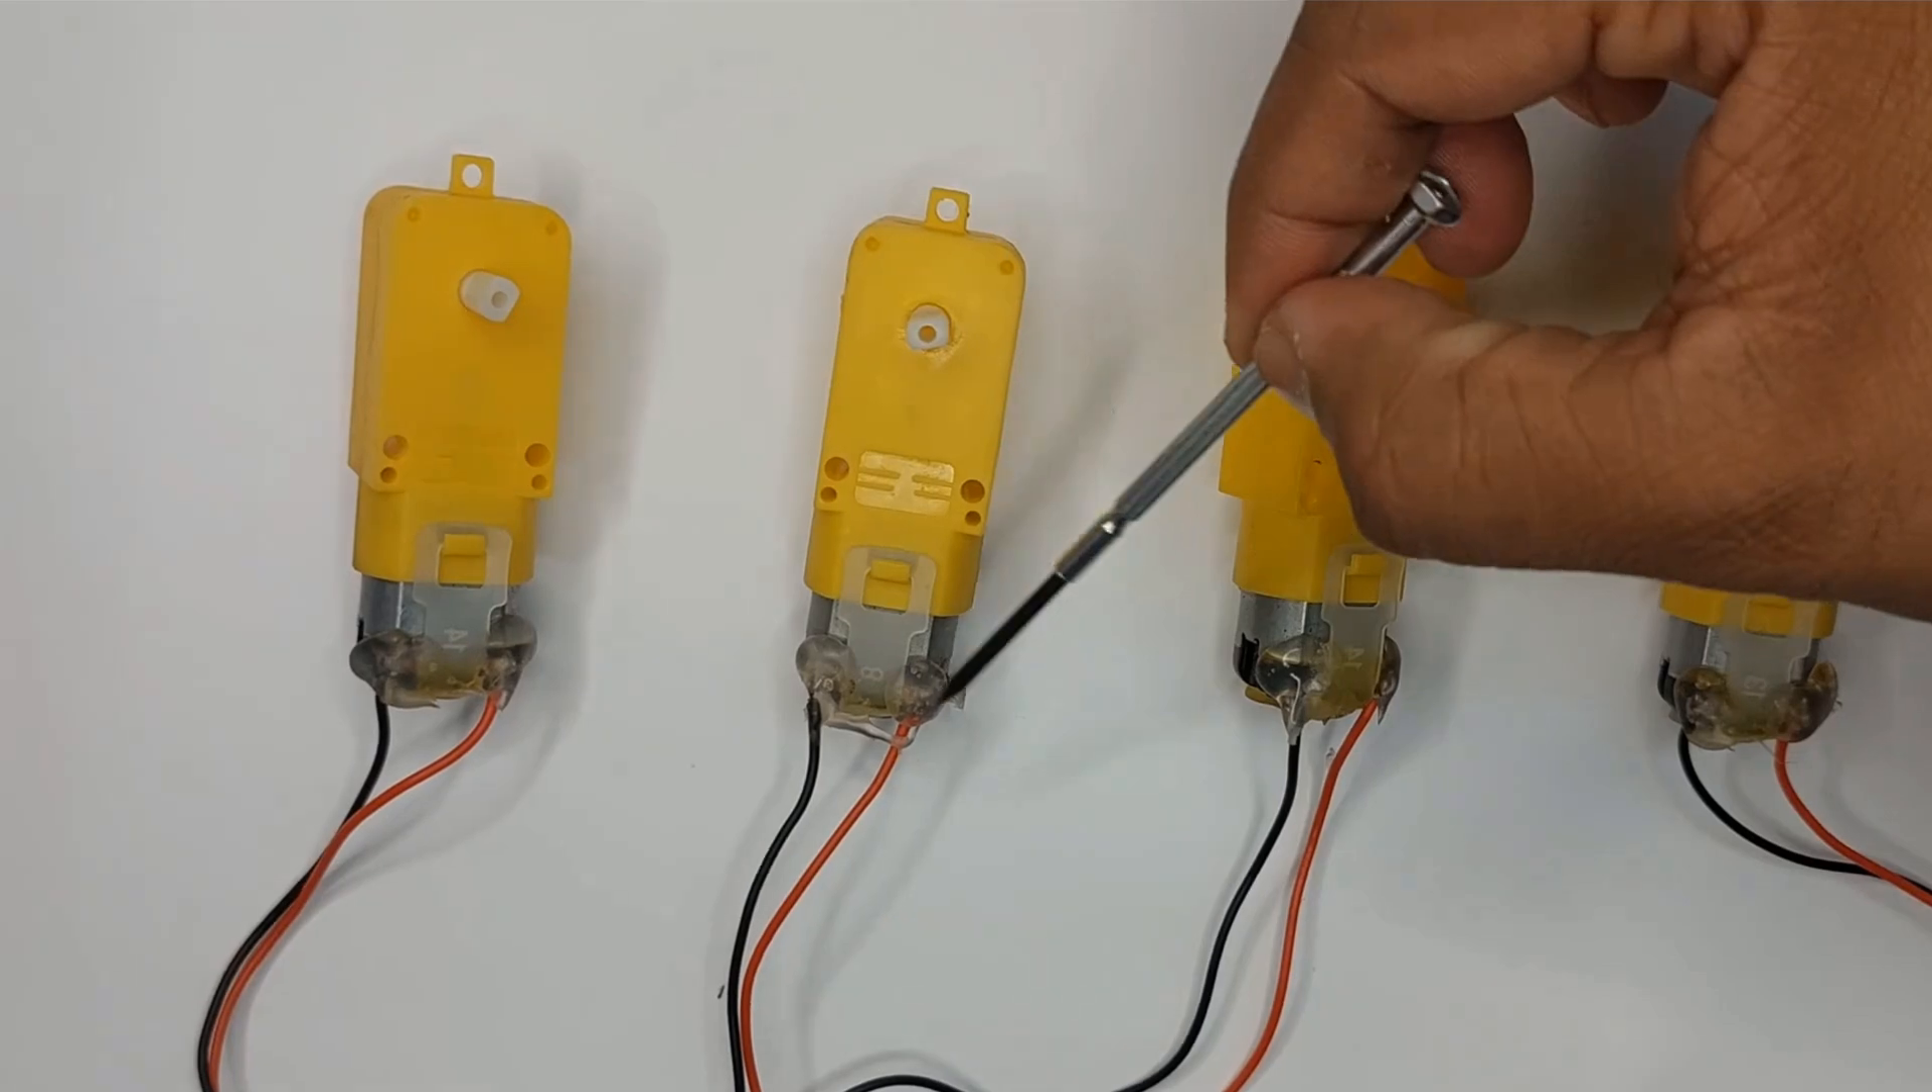After soldering the black and red wires and applying glue, motors look like this.